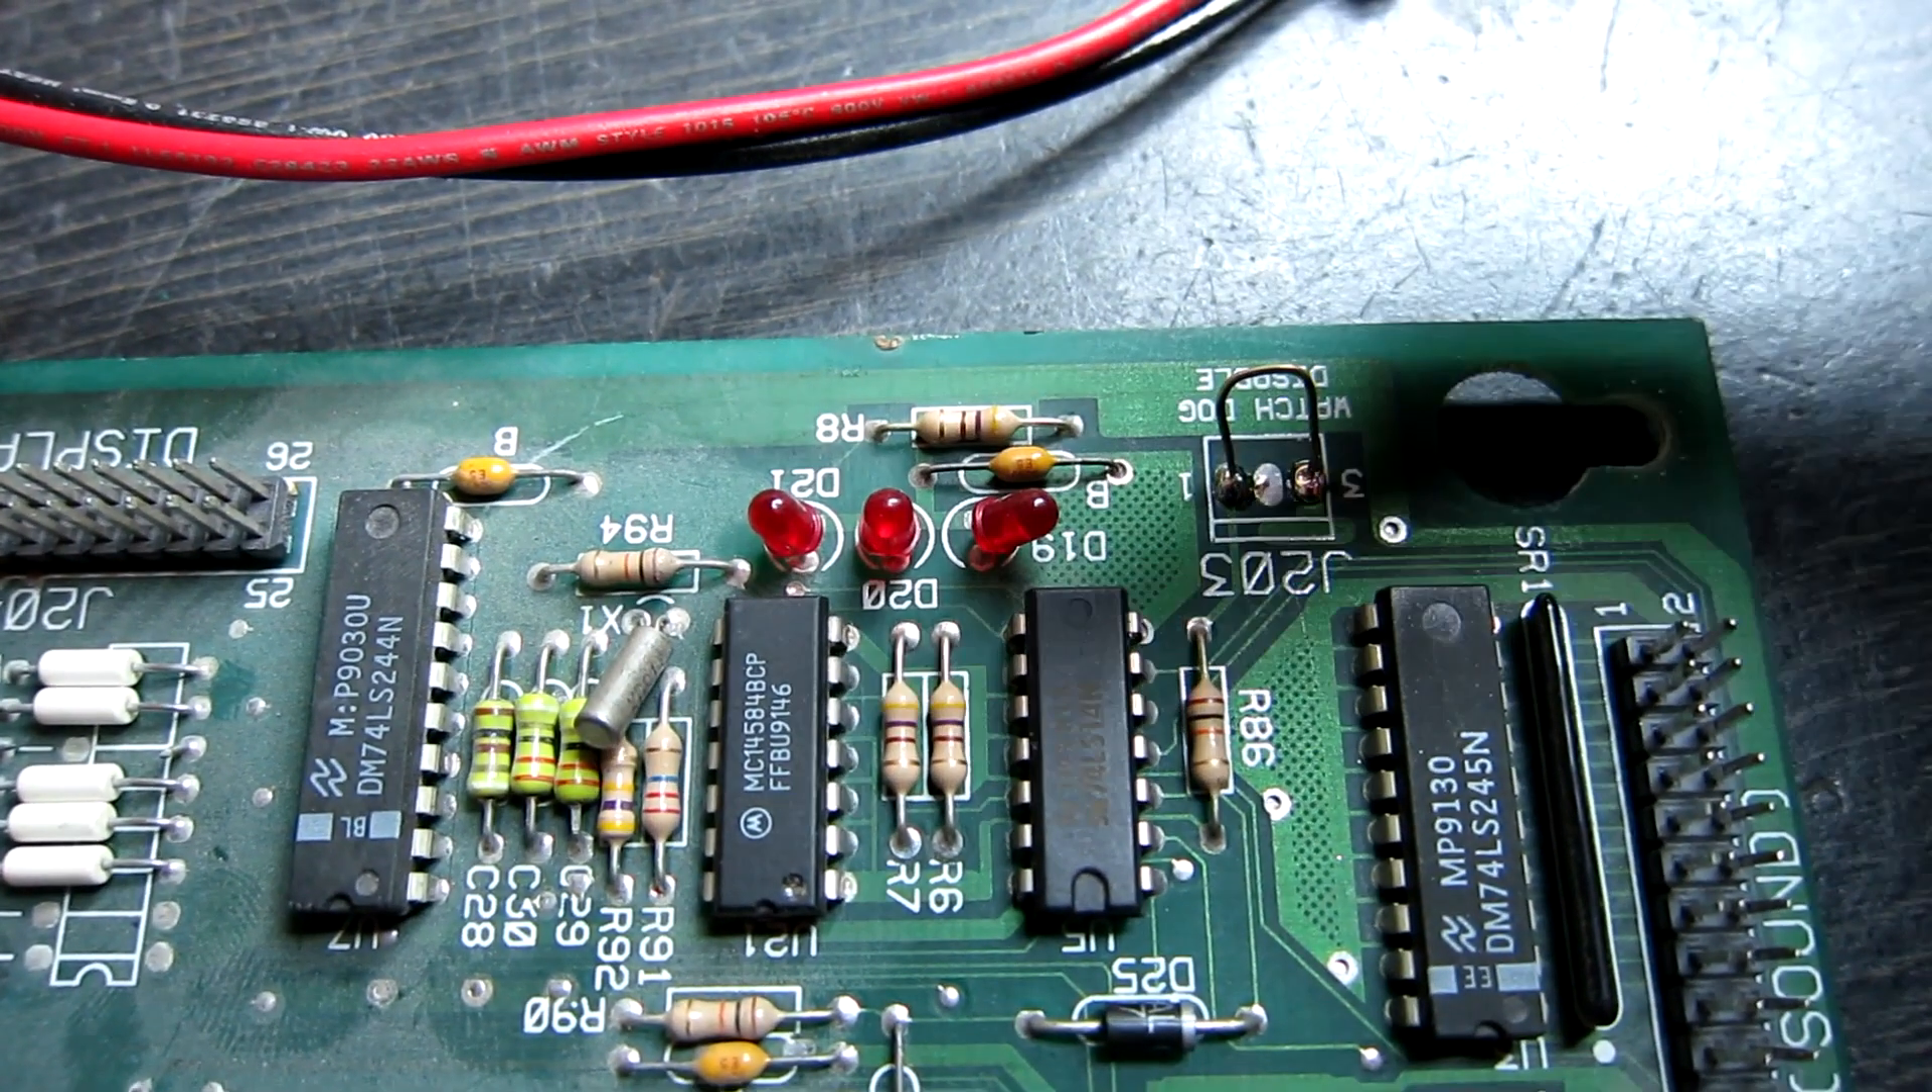Okay so I've added this watchdog disabled jumper here as the reset line was pulsing and we'll see what it does now.